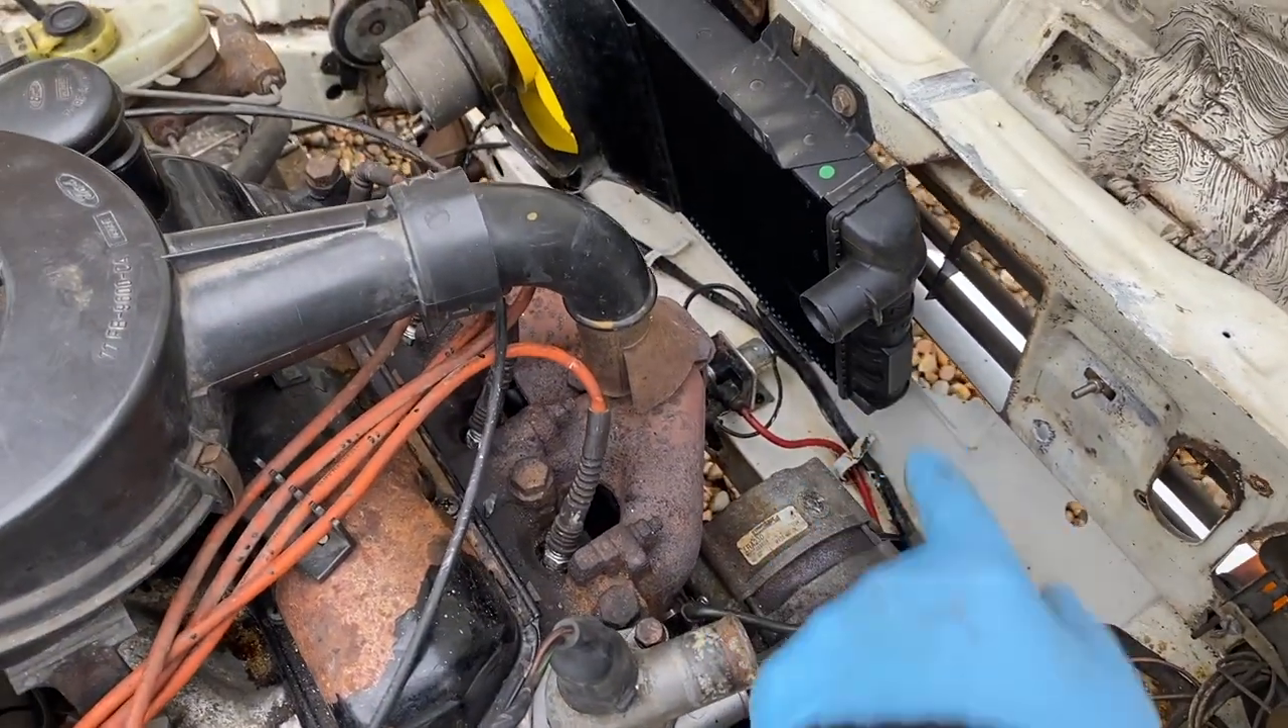We have a radiator in place.